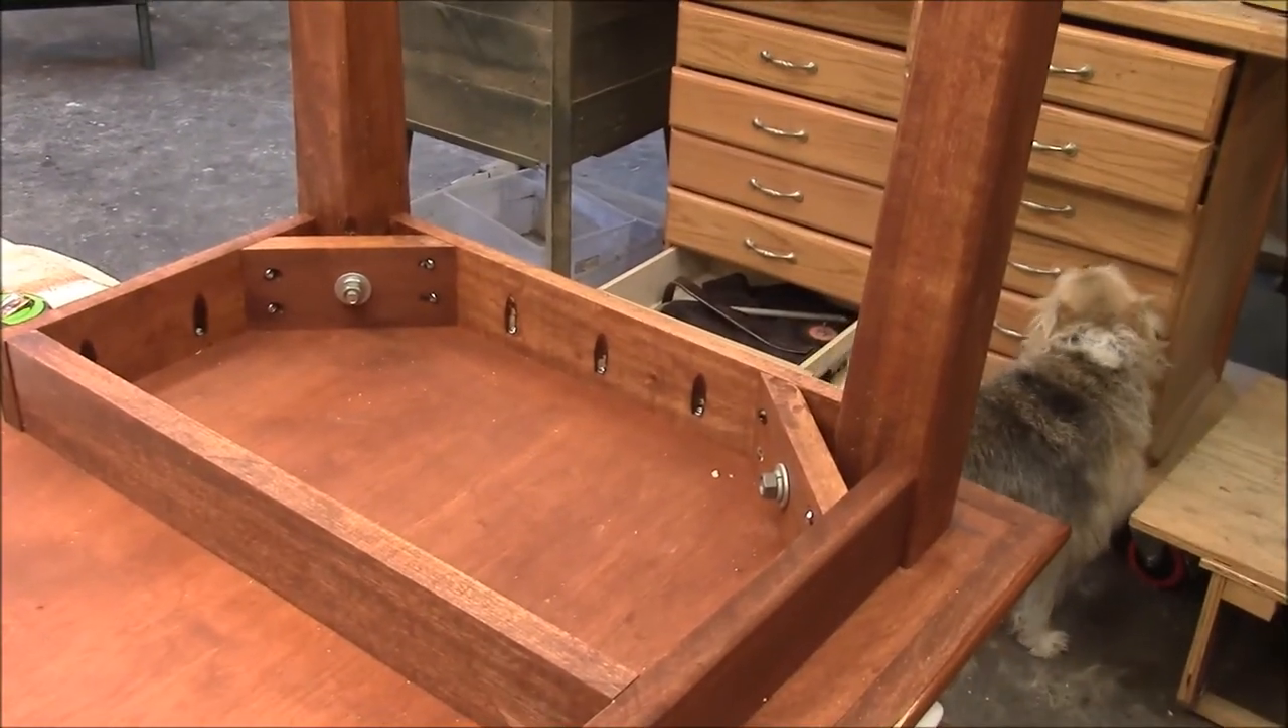So there's our little legs all installed.